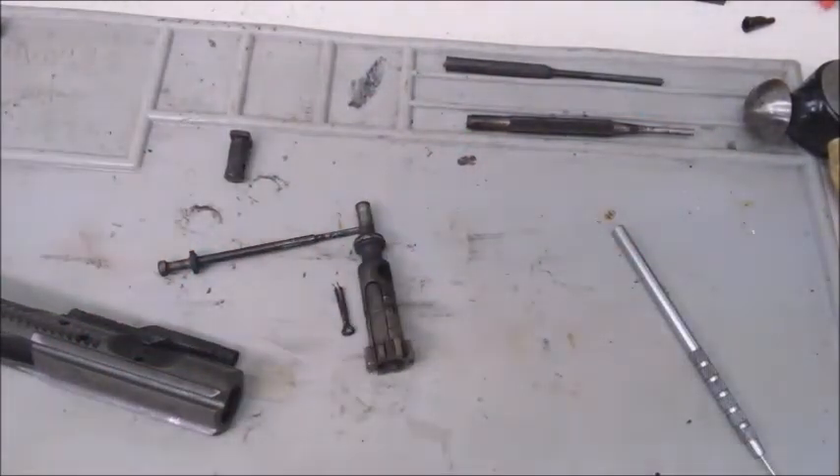There you are Your bolt's taken apart.